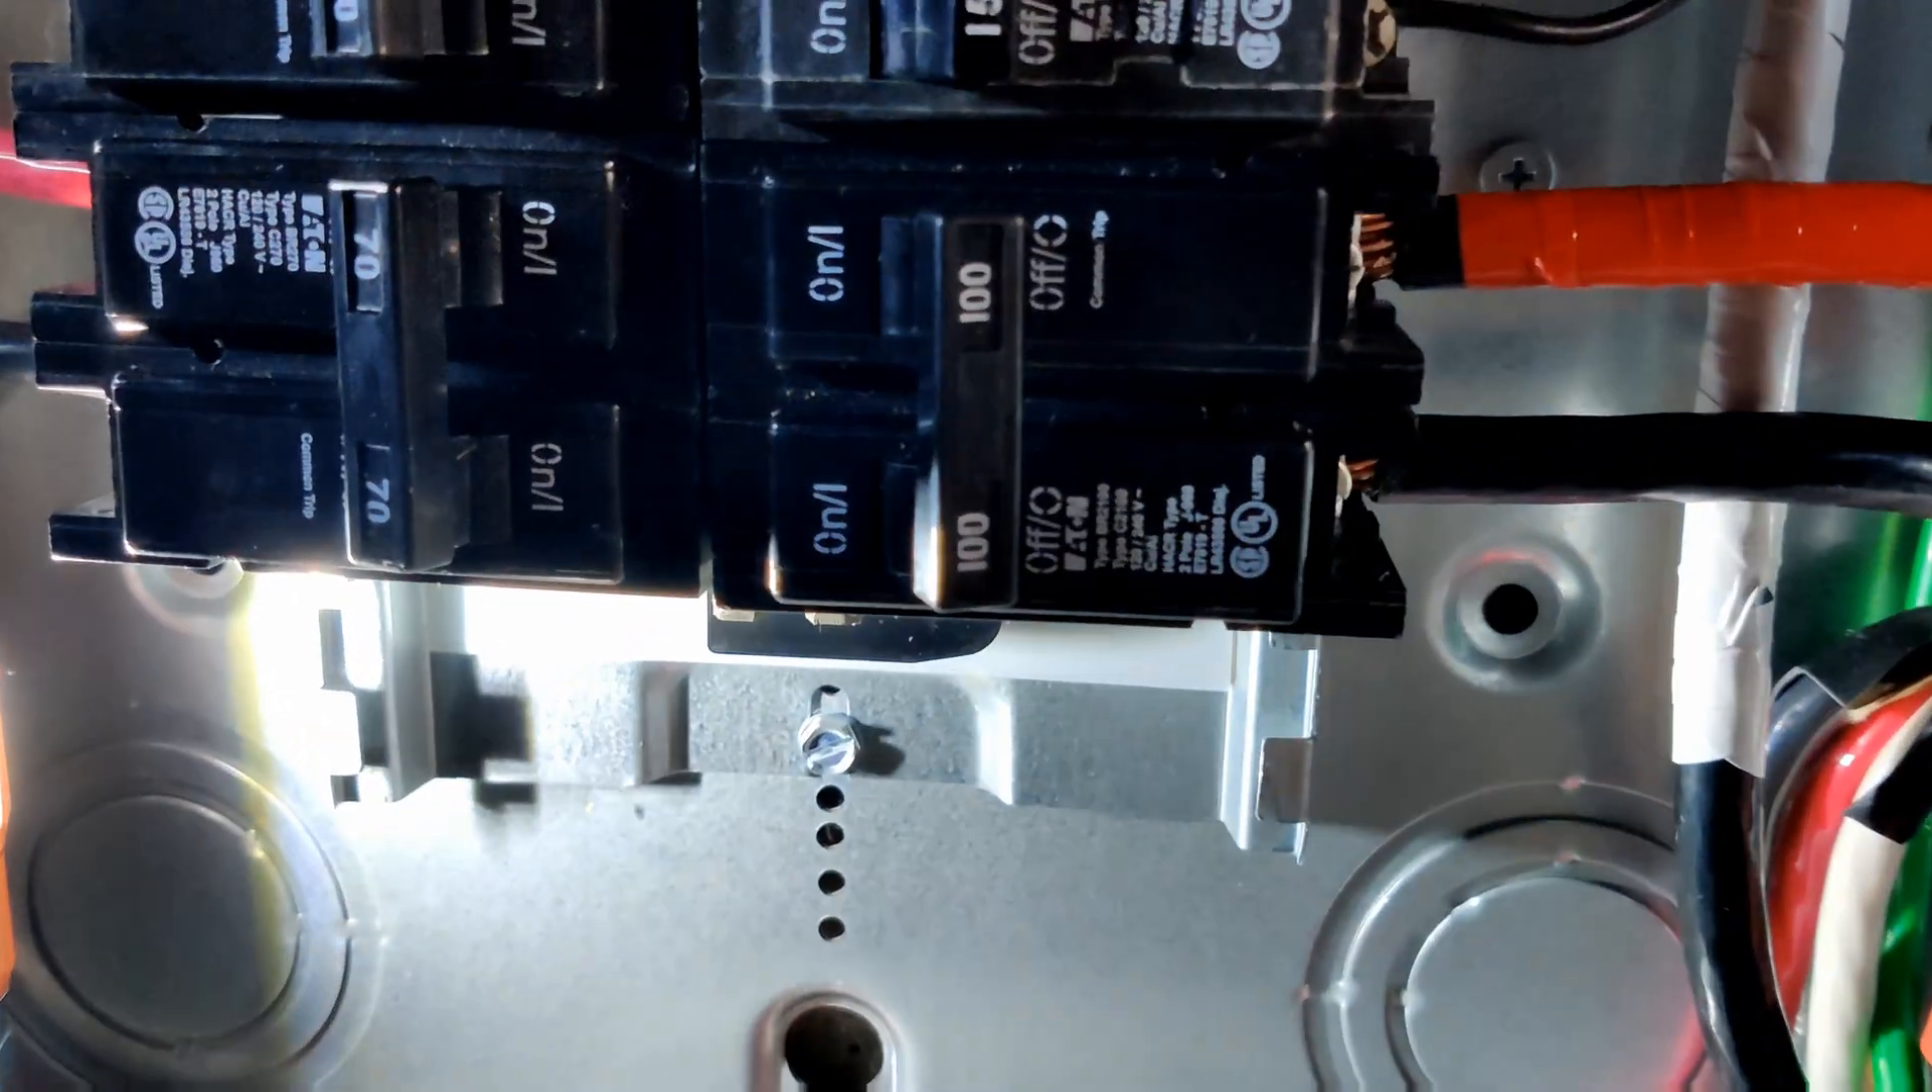Got the 100 amp breaker in. Everything wired in nicely.